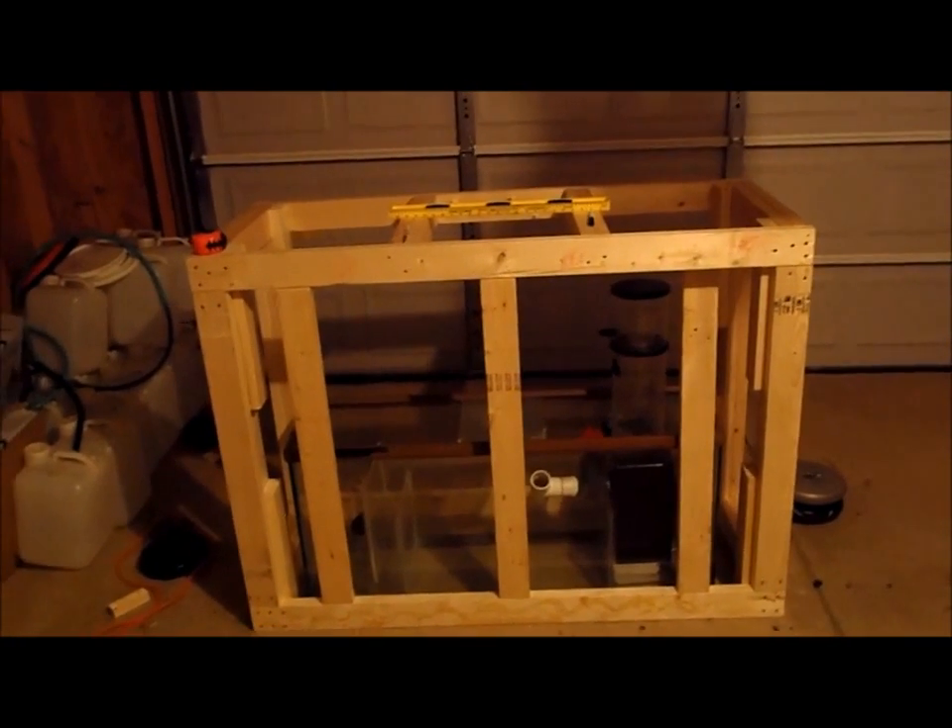And, I went ahead and put the top of the frame on top of the legs.